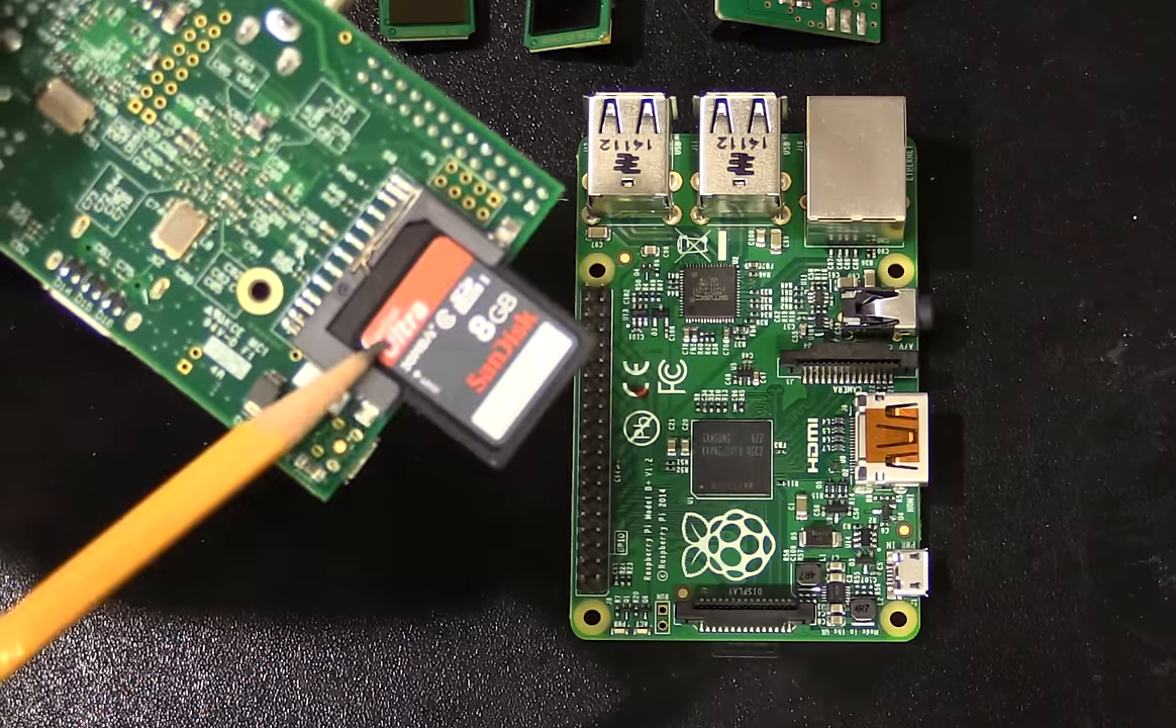The SD card is a full-size SD card and it sticks out considerably over the edge of the Raspberry Pi Model B, as you can see.